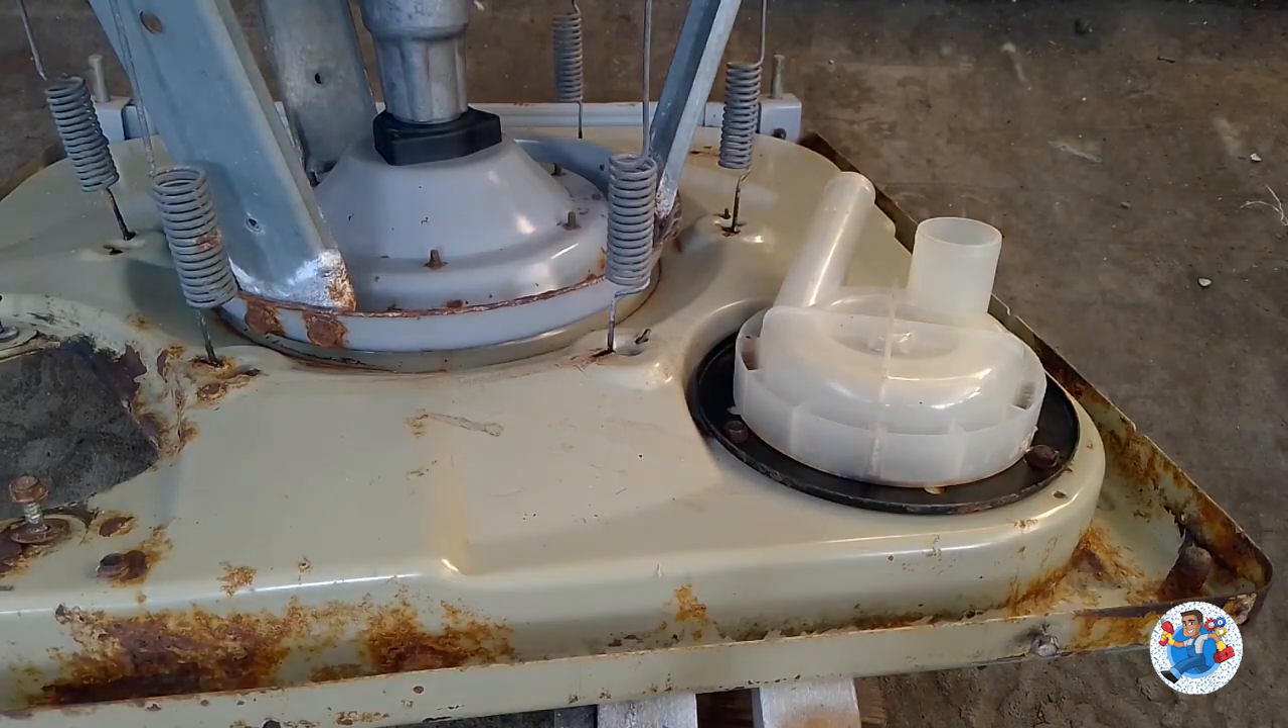Y ahí ya quedó colocada. La bomba.